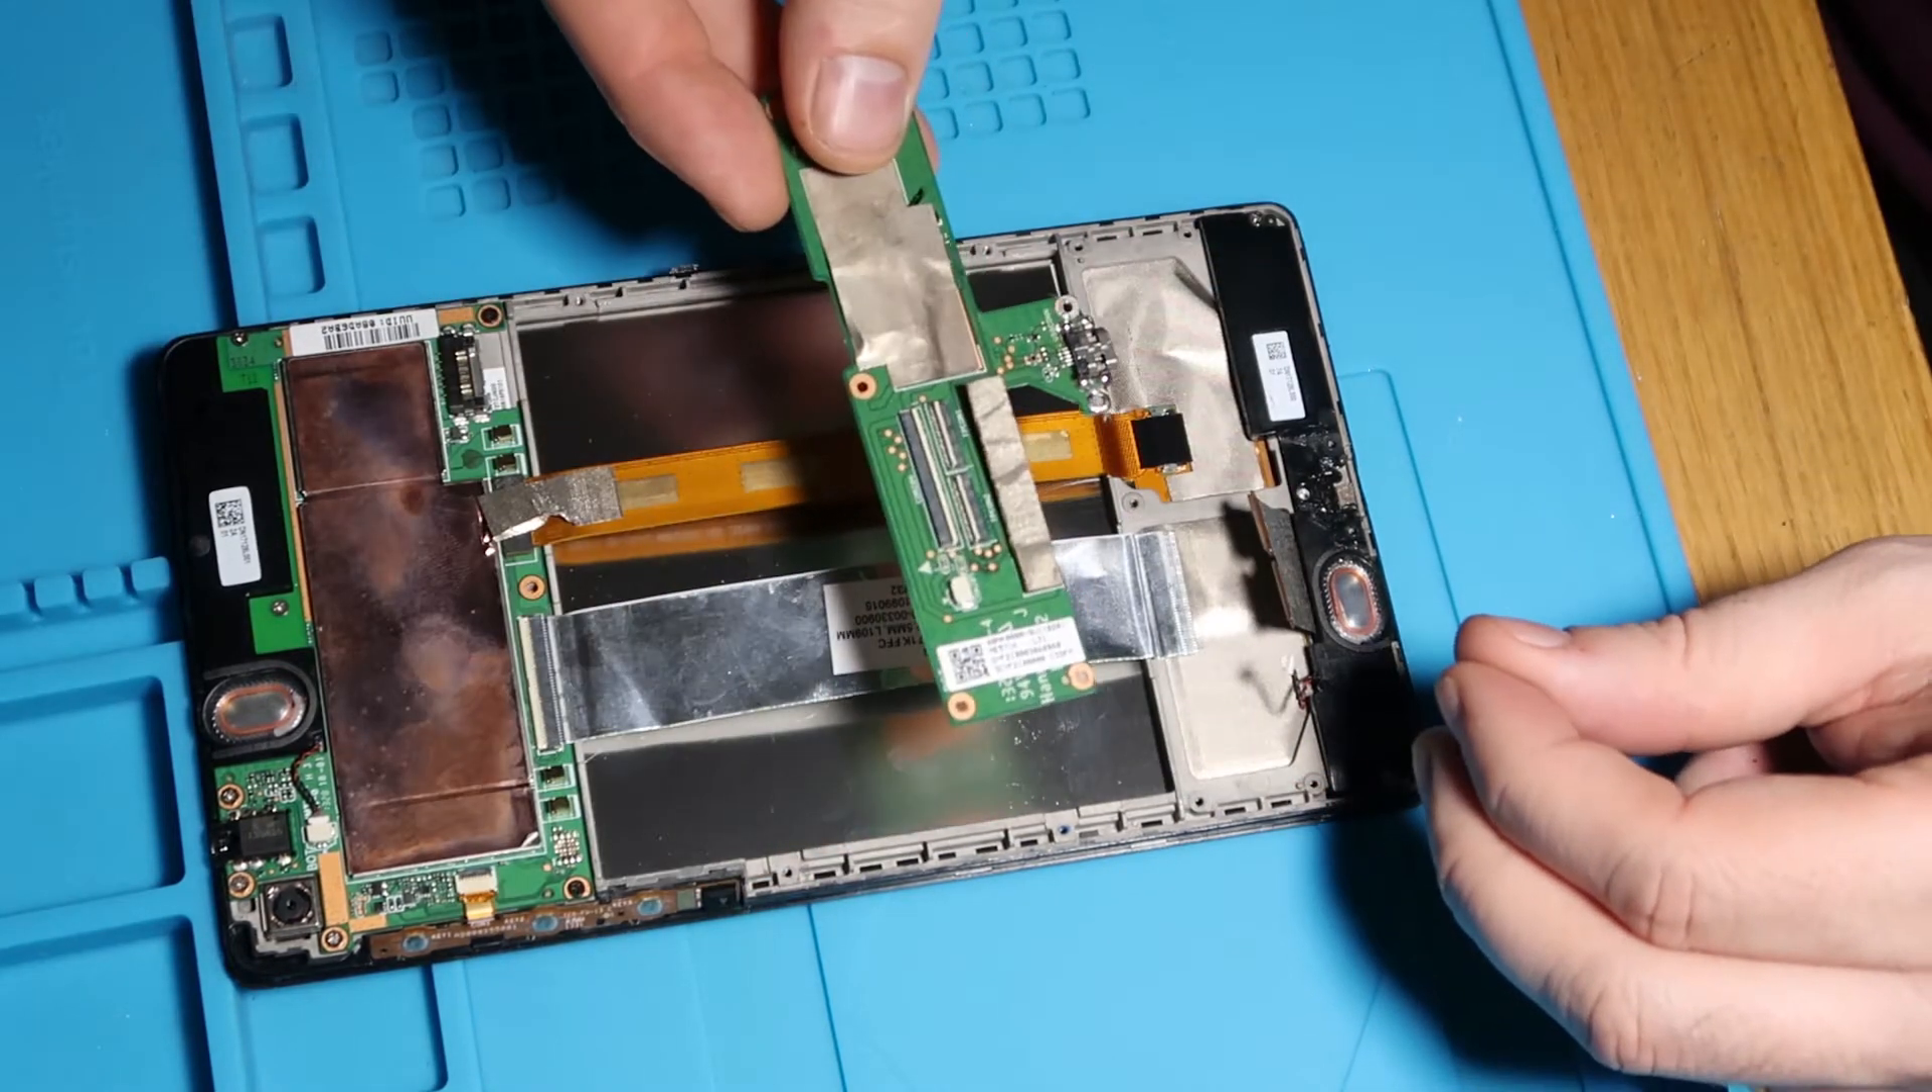That's our board out, nice and easy.